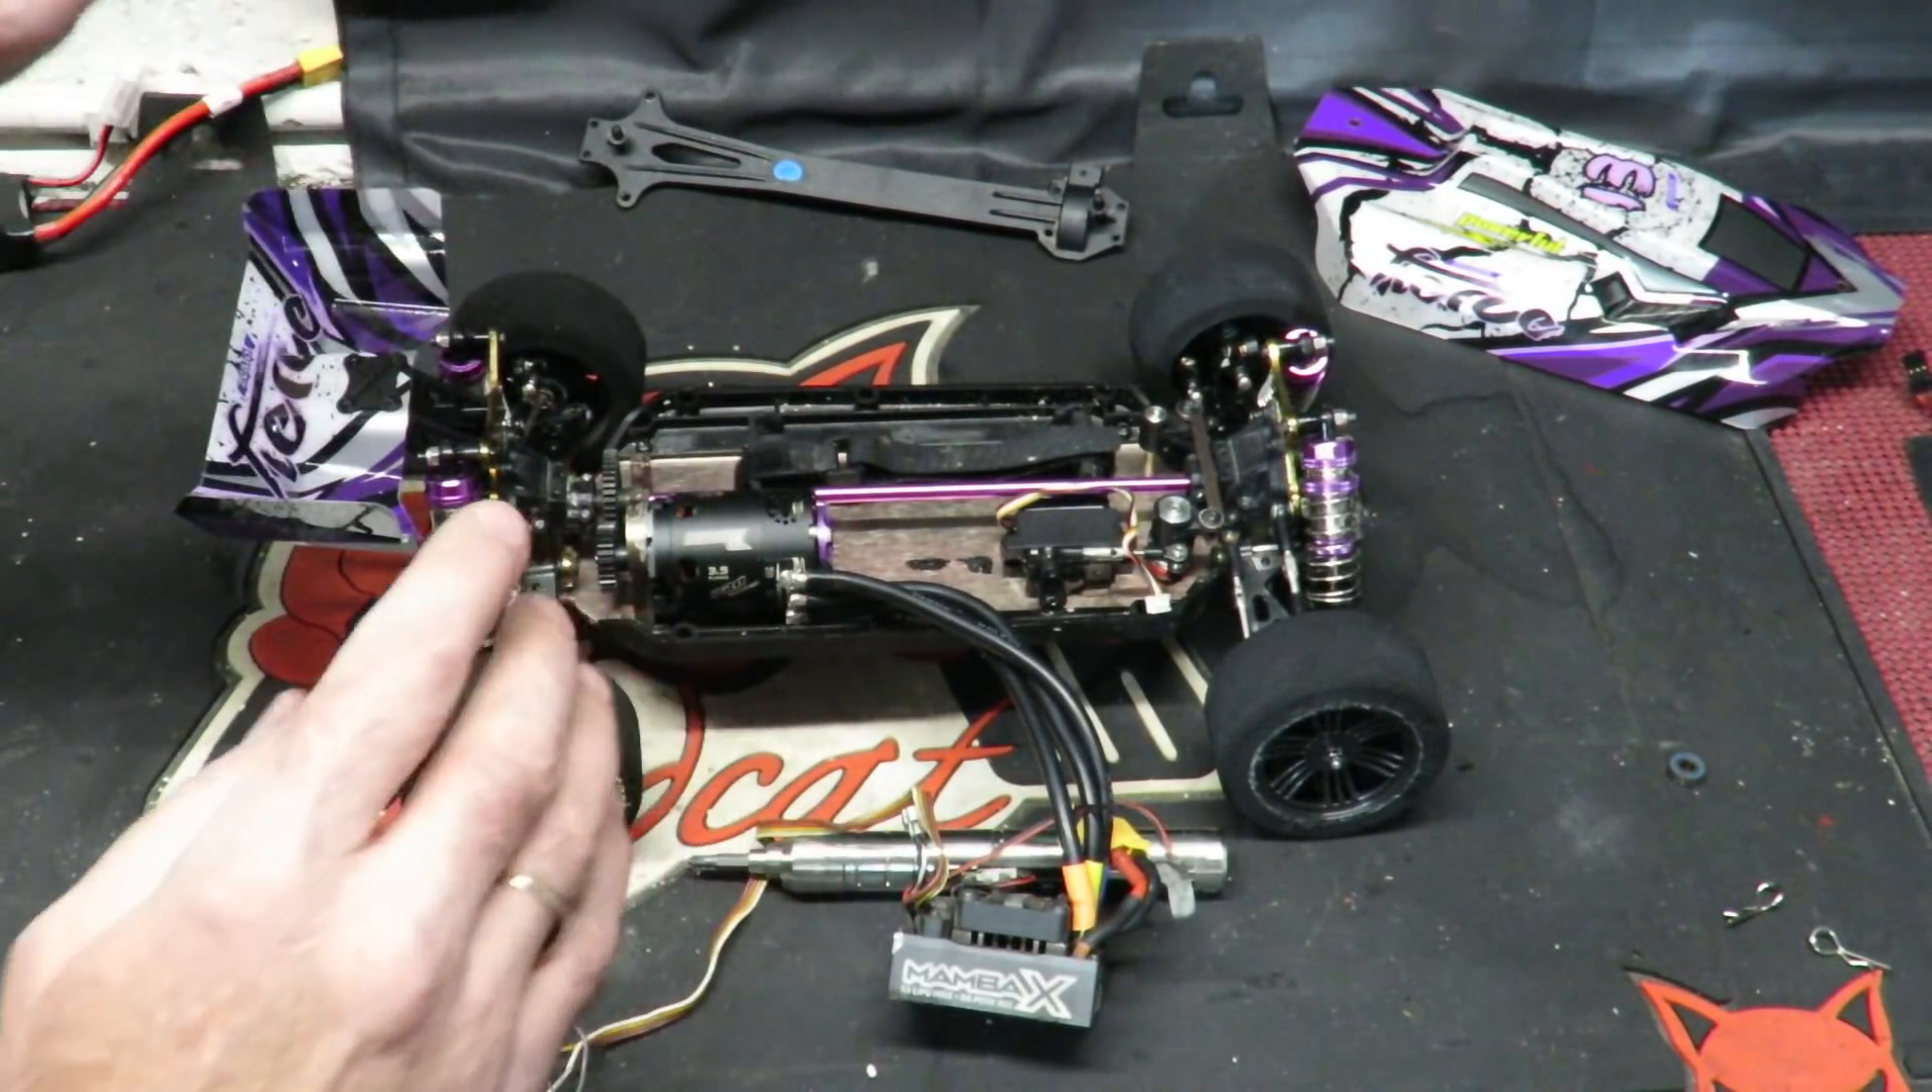Well, now I've got my three and a half turn motor set up in there.